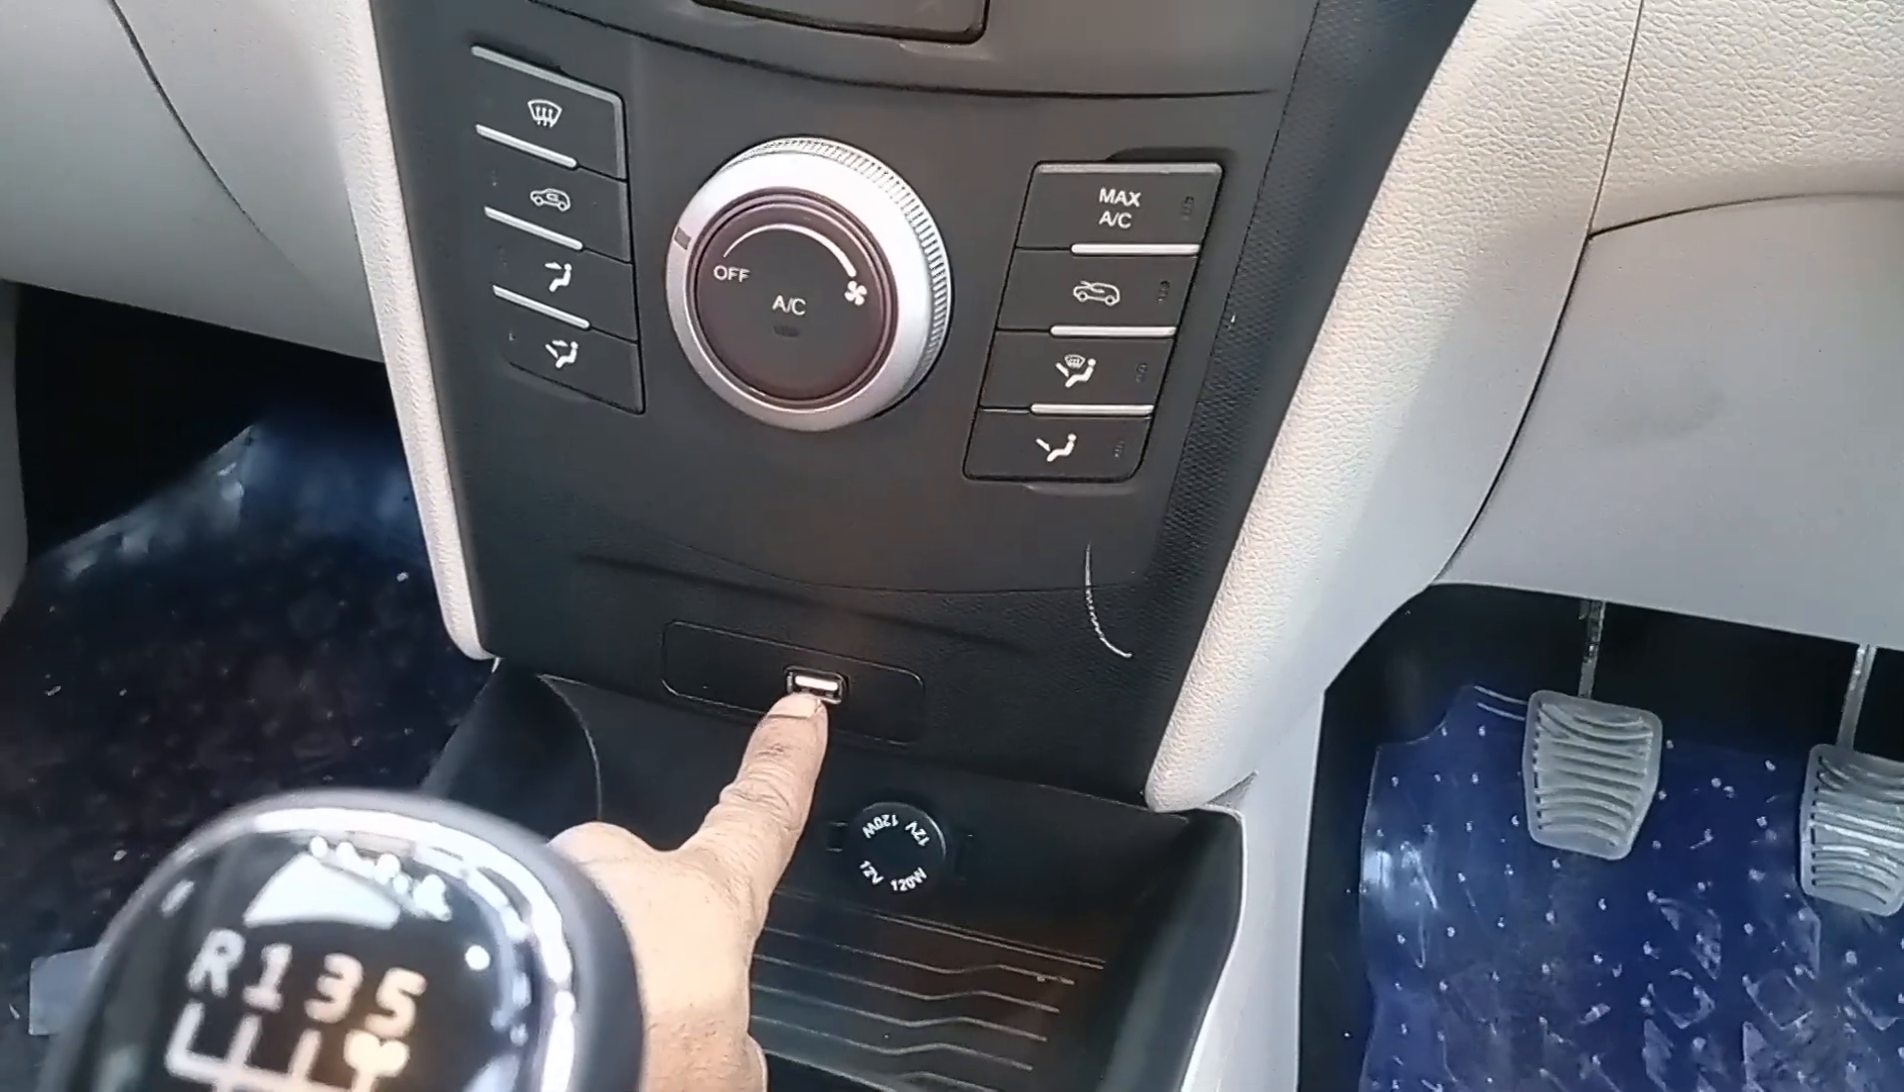पैन ड्राइव का स्लॉट भी हमने कटिंग करके यहां पर फिट कर दिया है।